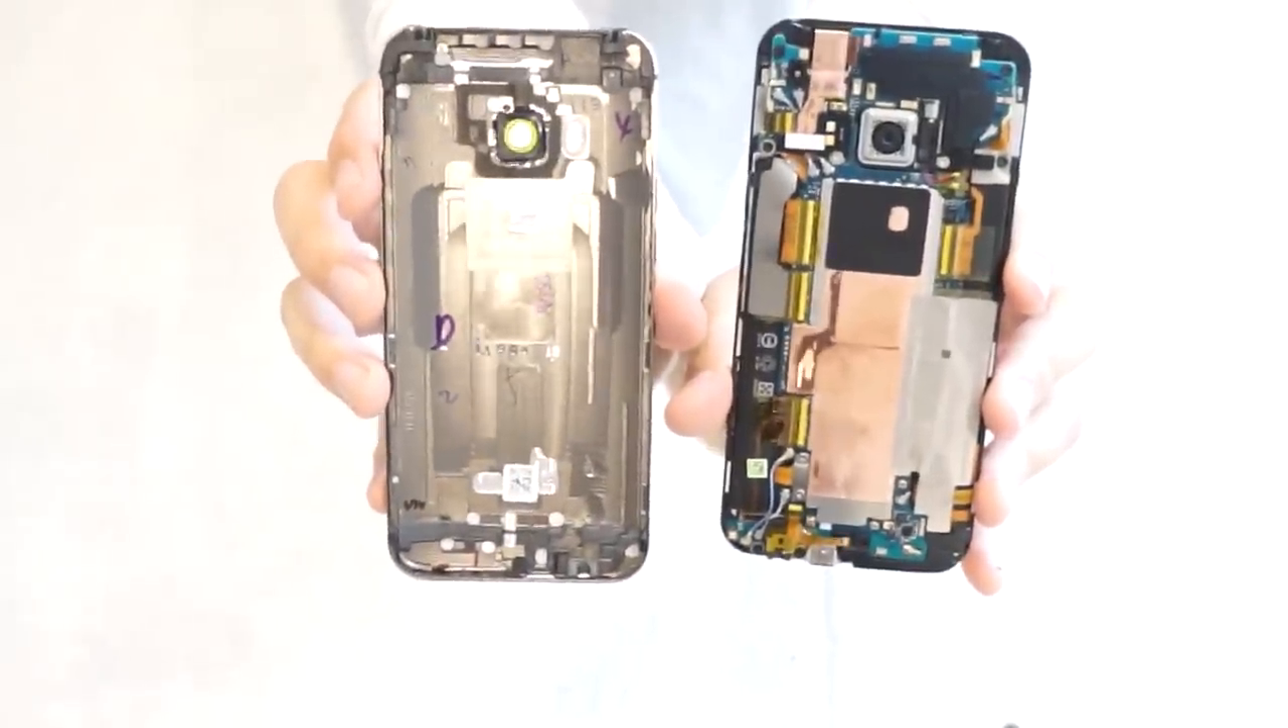And there you go, the back comes off just like that.